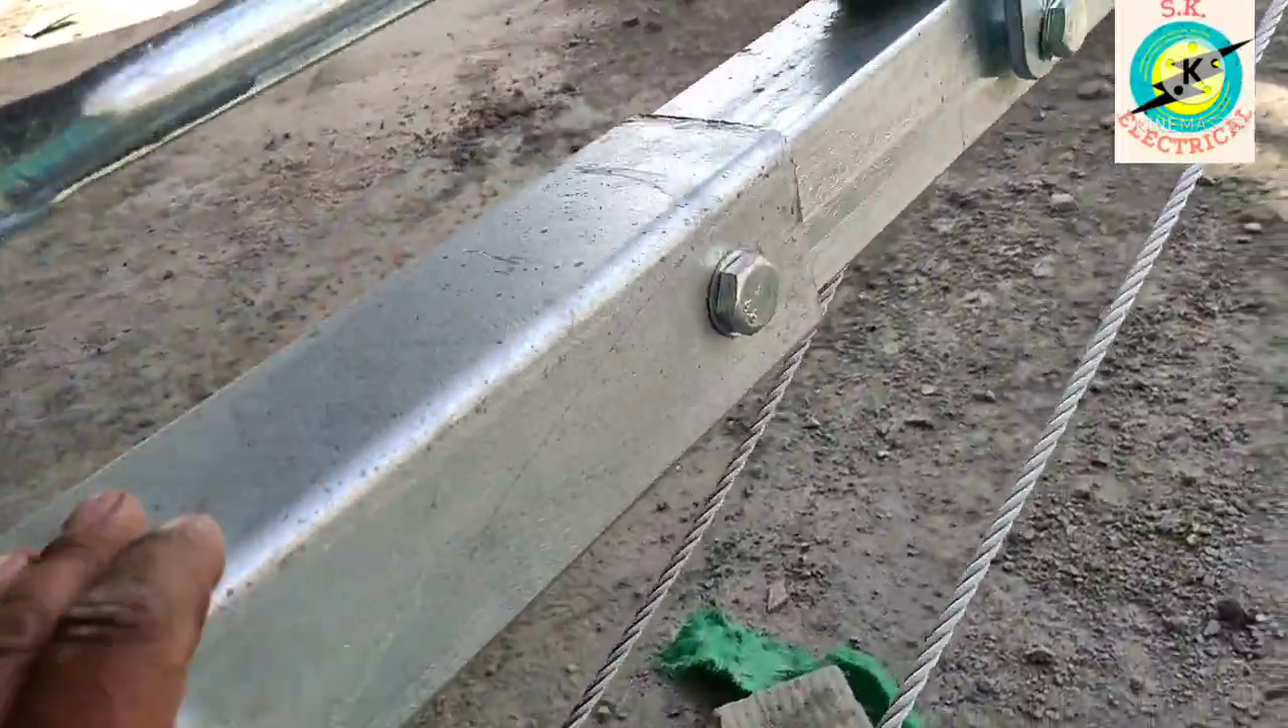यह दूसरा पार्ट देखो बूम का यहाँ पे जोड़ दिया गया है।